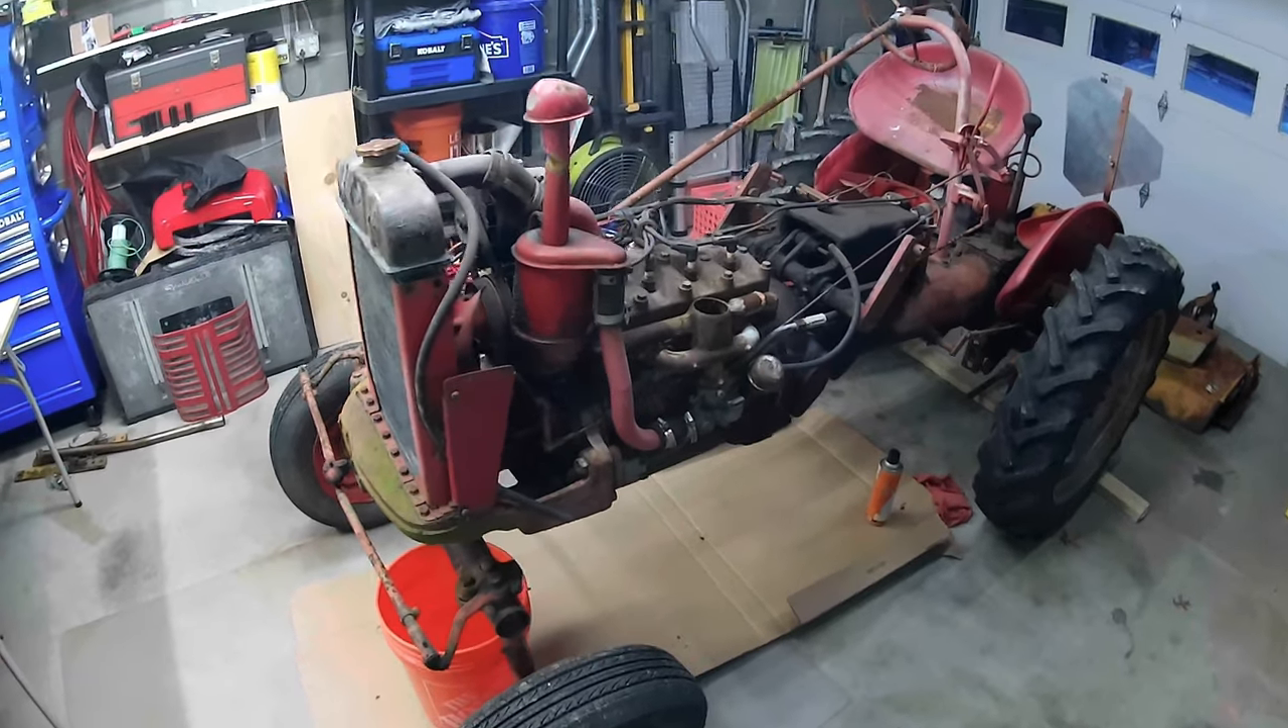We'll be right back. All right, so we got the hood removed. Here's what we're looking at.